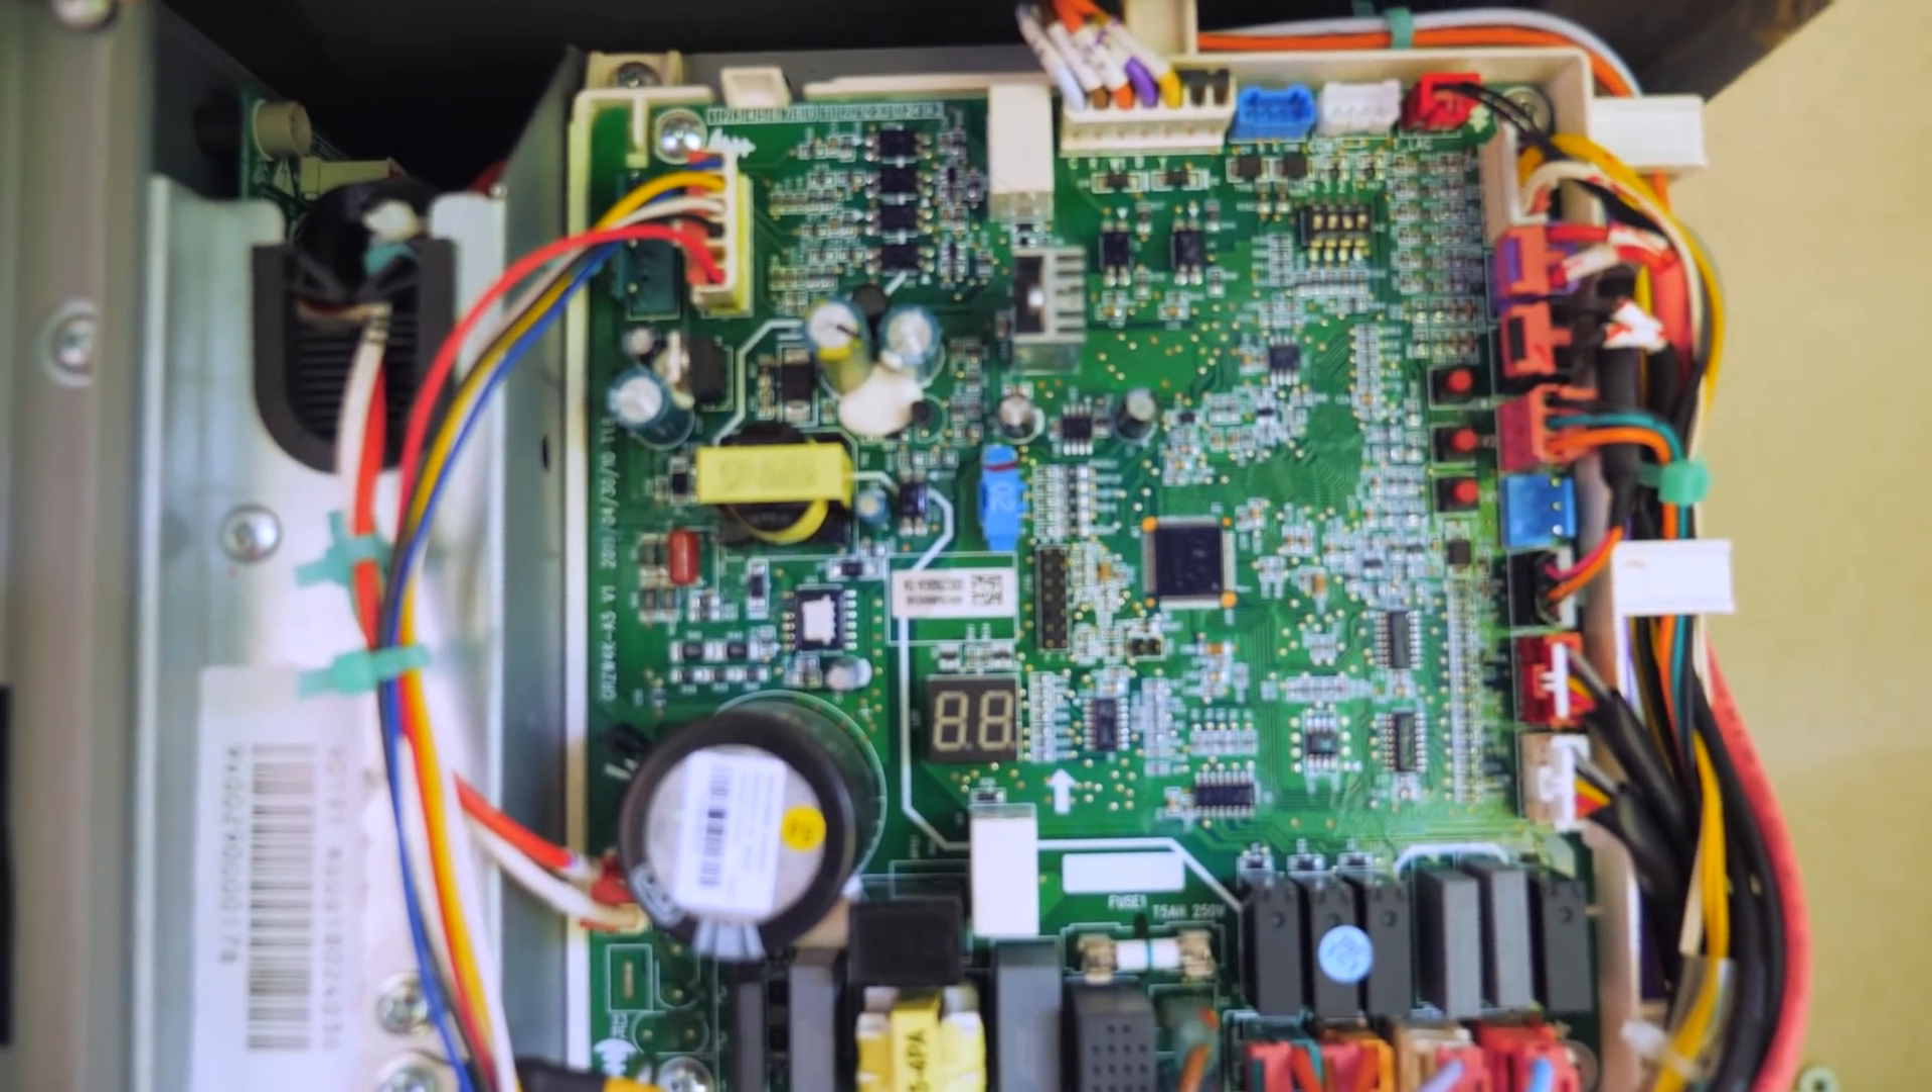All right, I got the cover off and here's the control board.